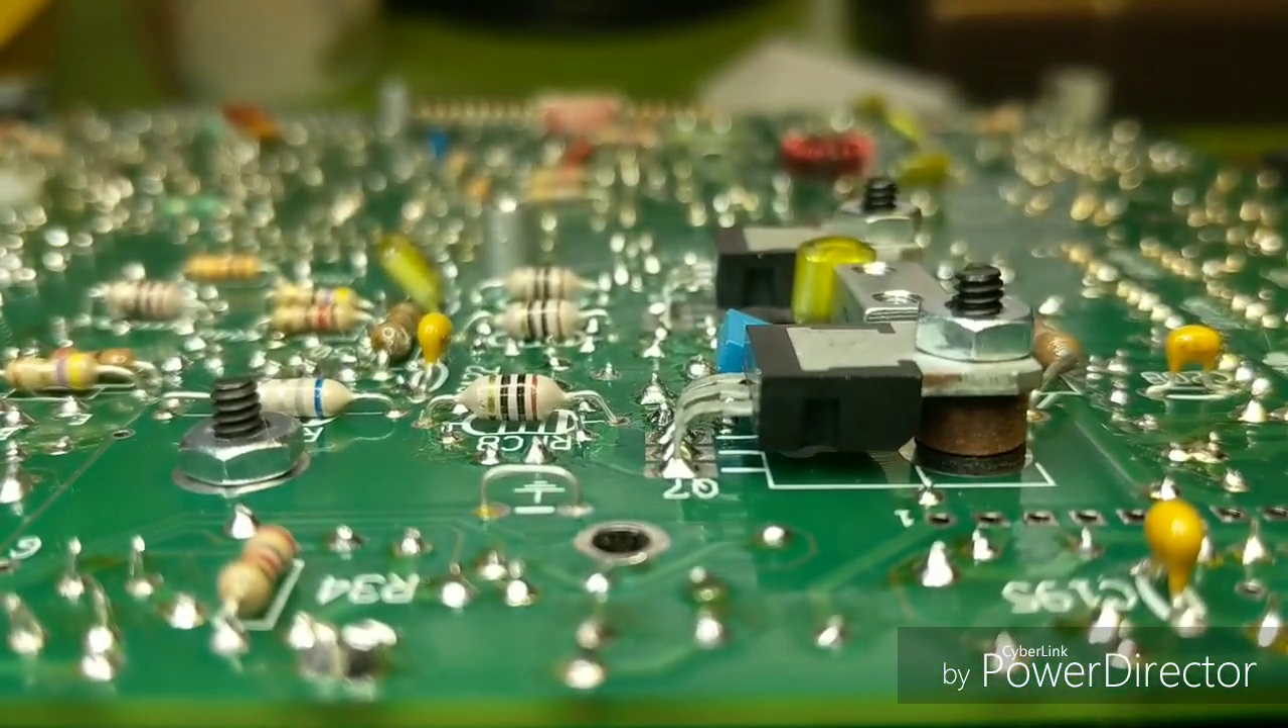Well, the yellow one, as you can see where it is off camera, you can't bend it over because it's between the PA transistor and the standoff for the heat sink. Well, I think it's pretty obvious it's sticking up too darn high.